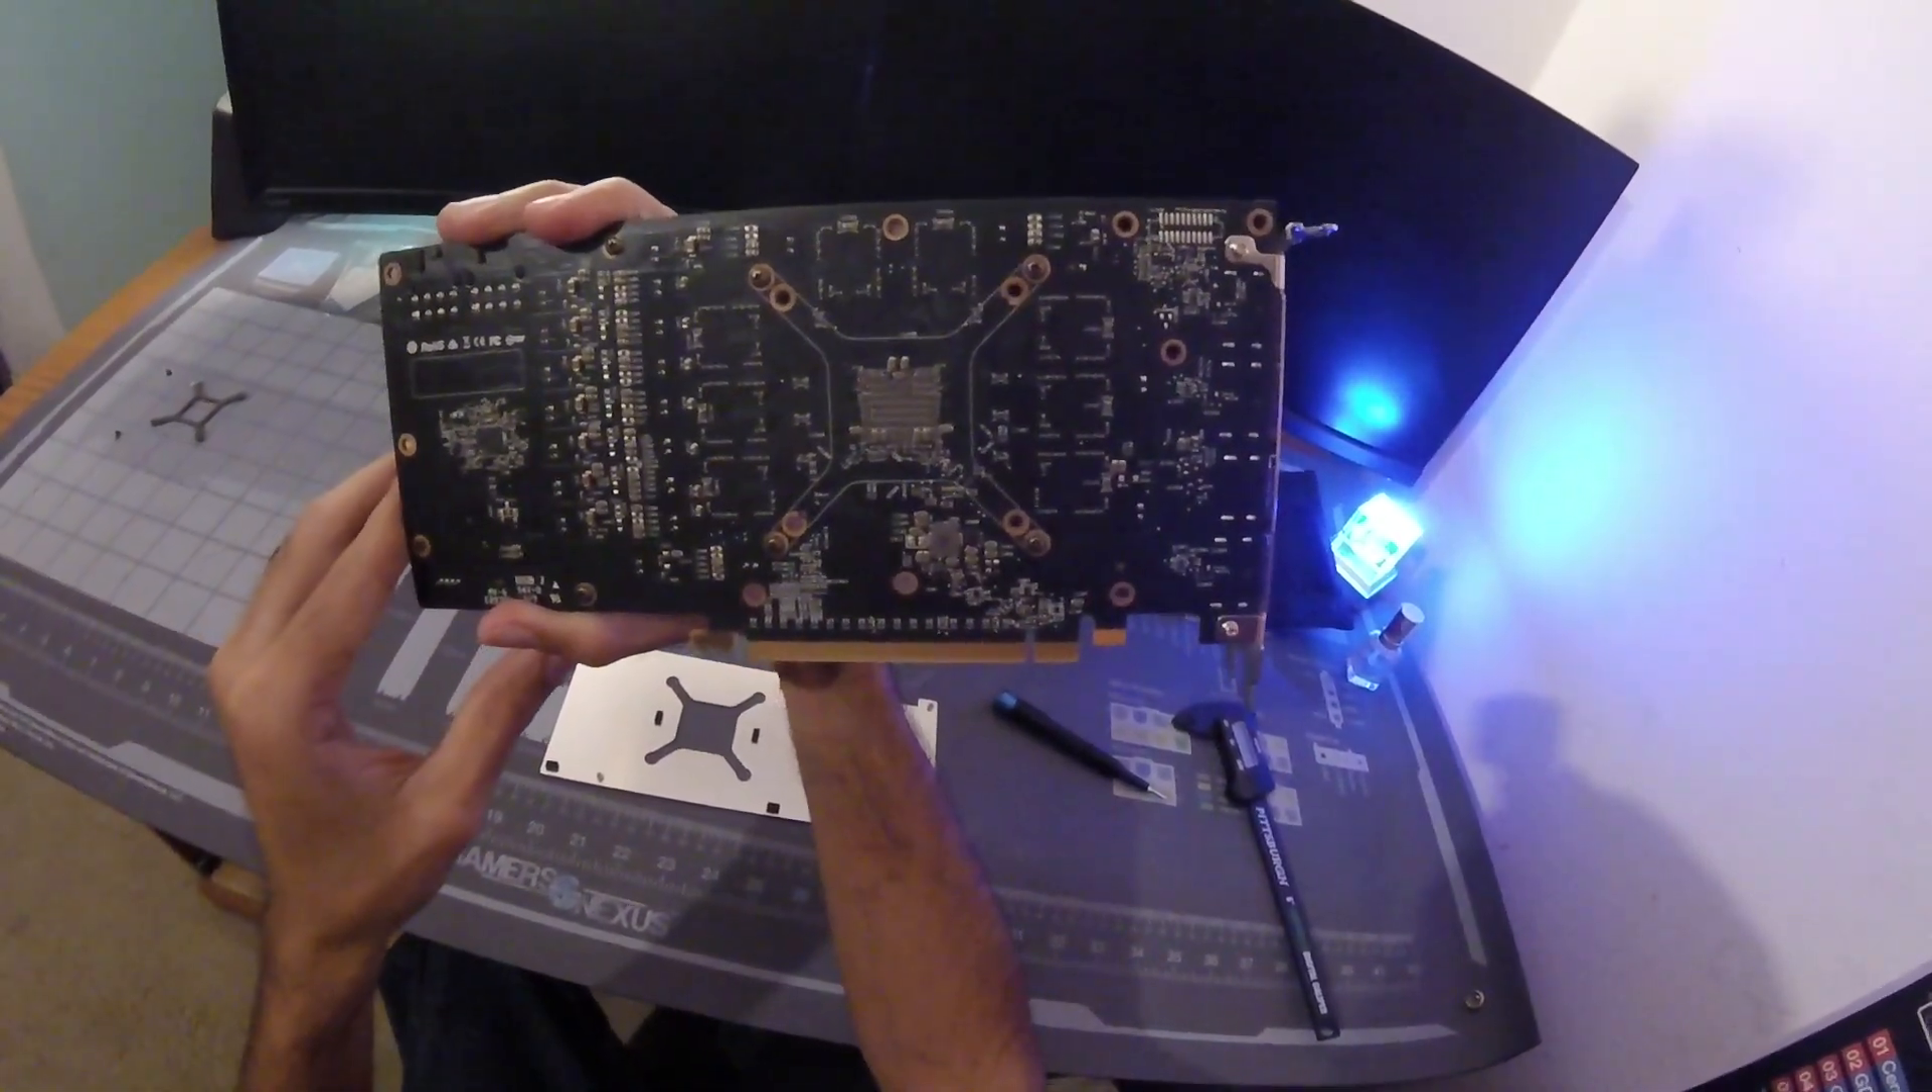So four screws to remove the back plate and now we can see the back of the PCB.